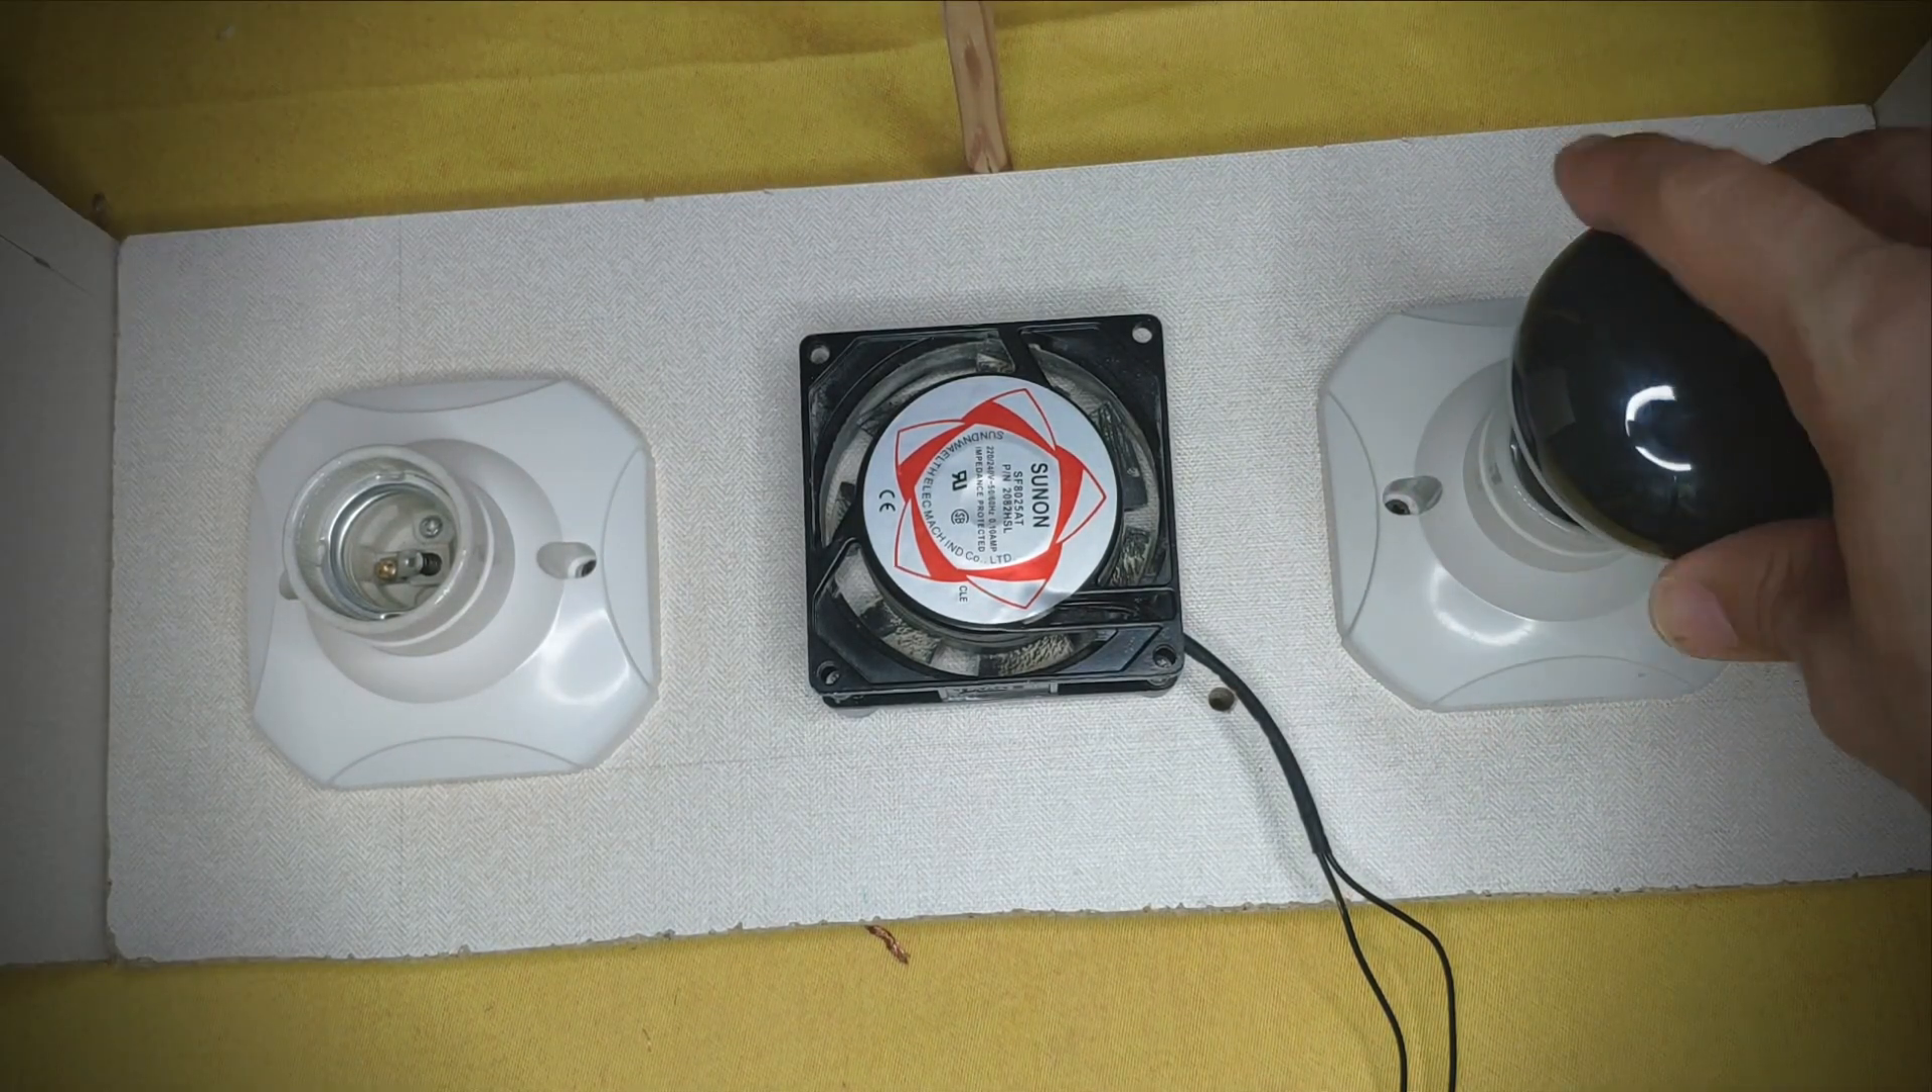Ya solo nos queda enroscar las bombillas térmicas.